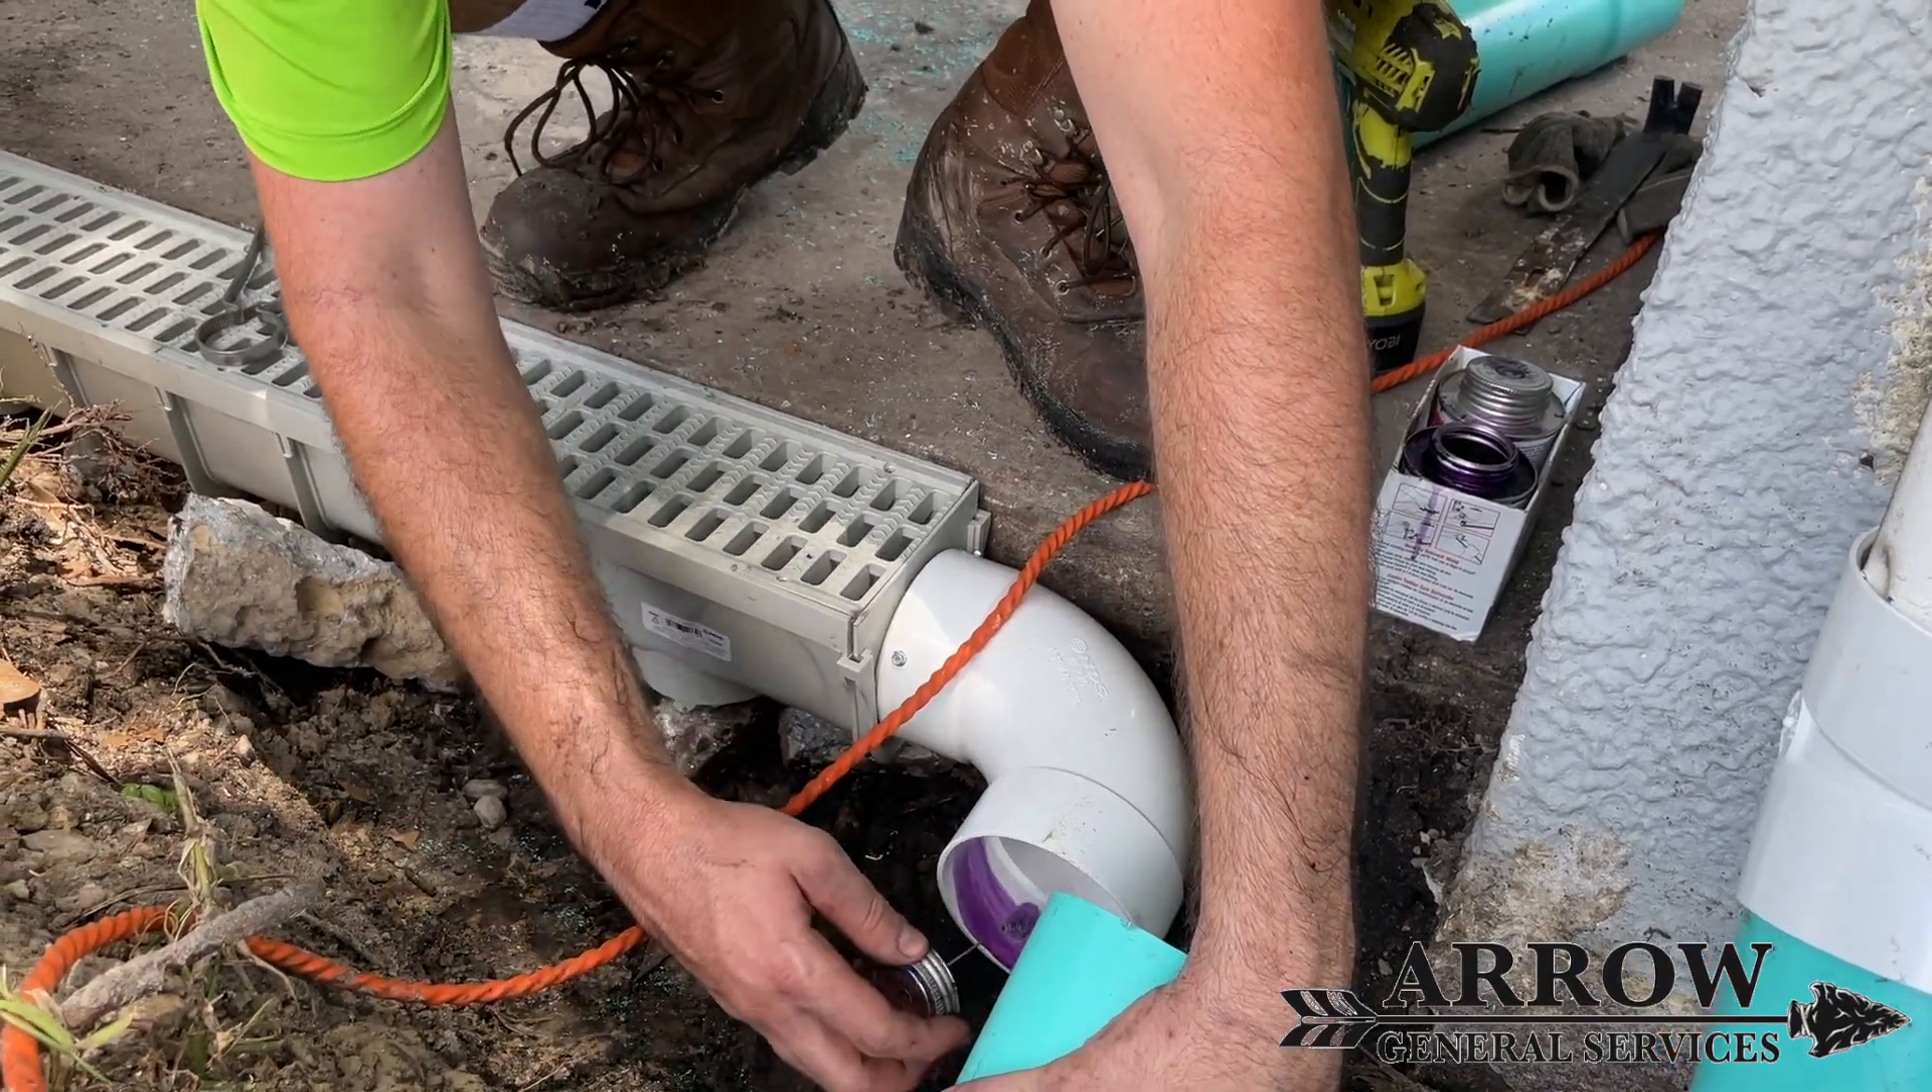All right so now that we have the channel drain set into place where it's going to be, I've got the fitting that I'm currently priming and I think I'm using the blue glue in this.